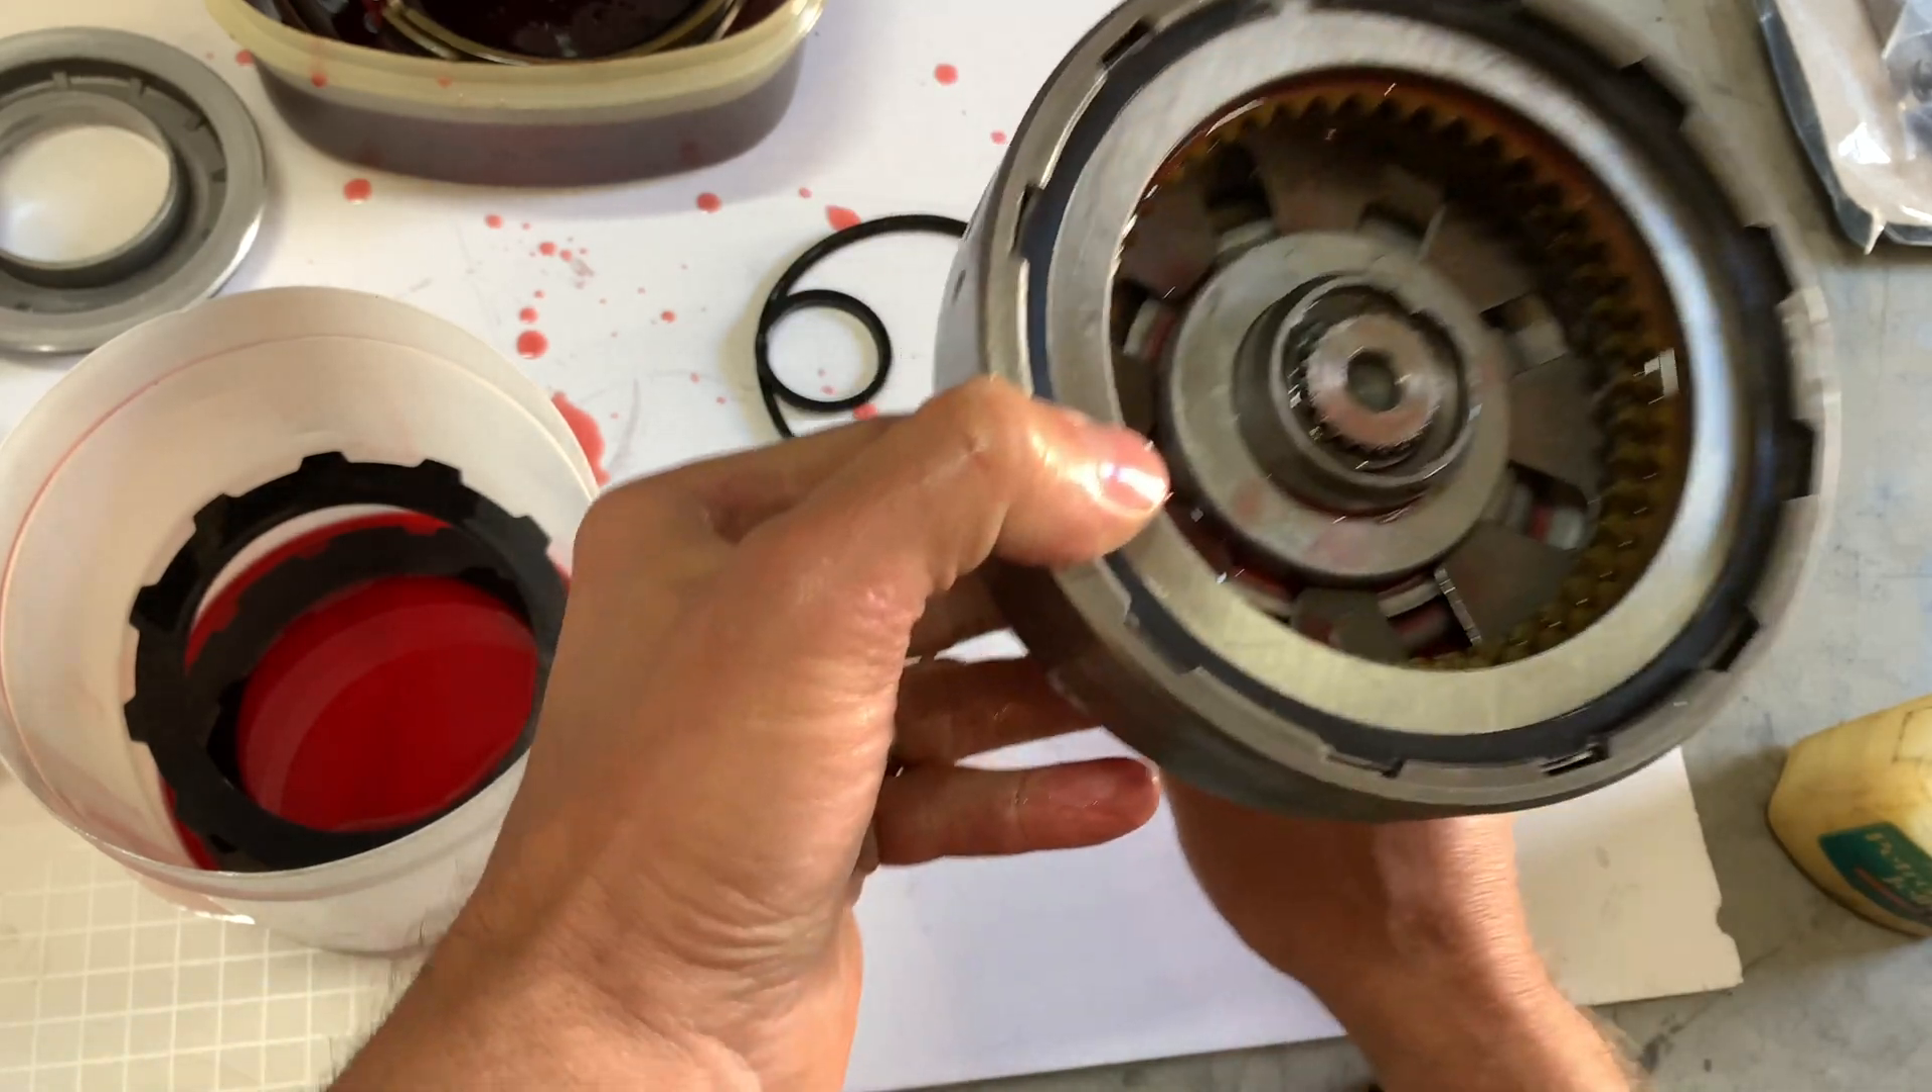All right, there's the forward clutch put together.